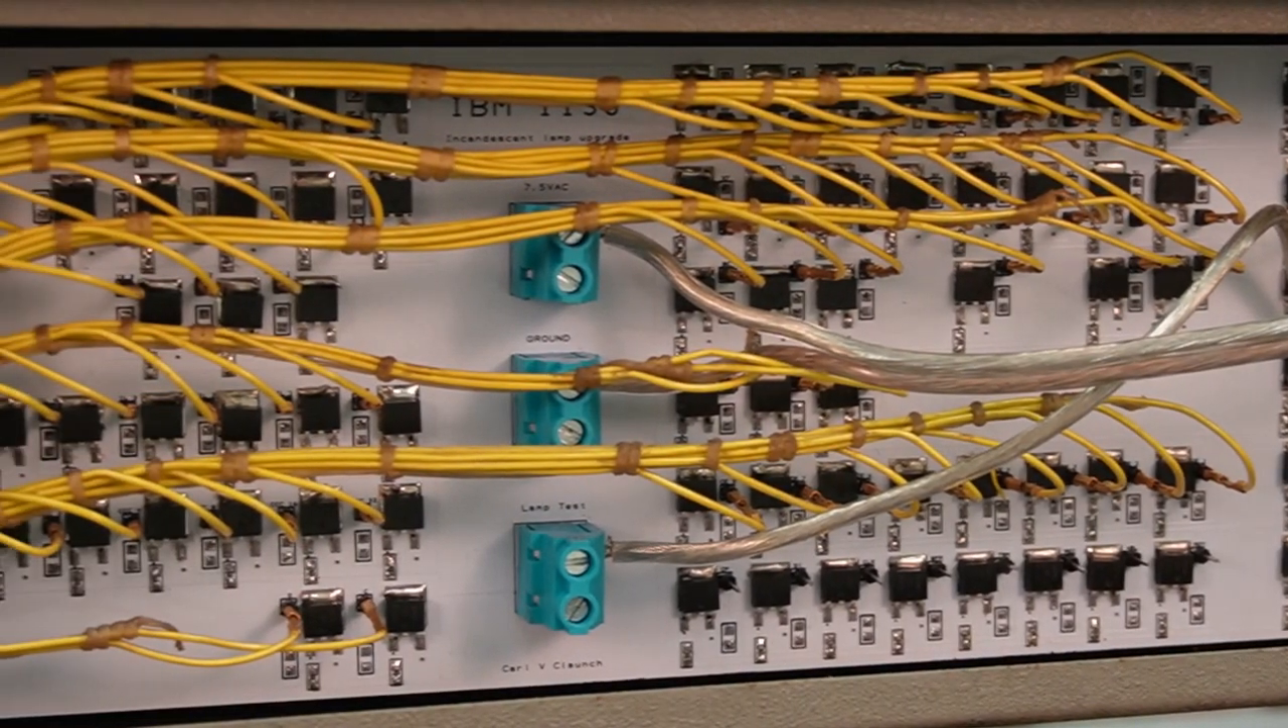So here are all of the connections plugged into the back.